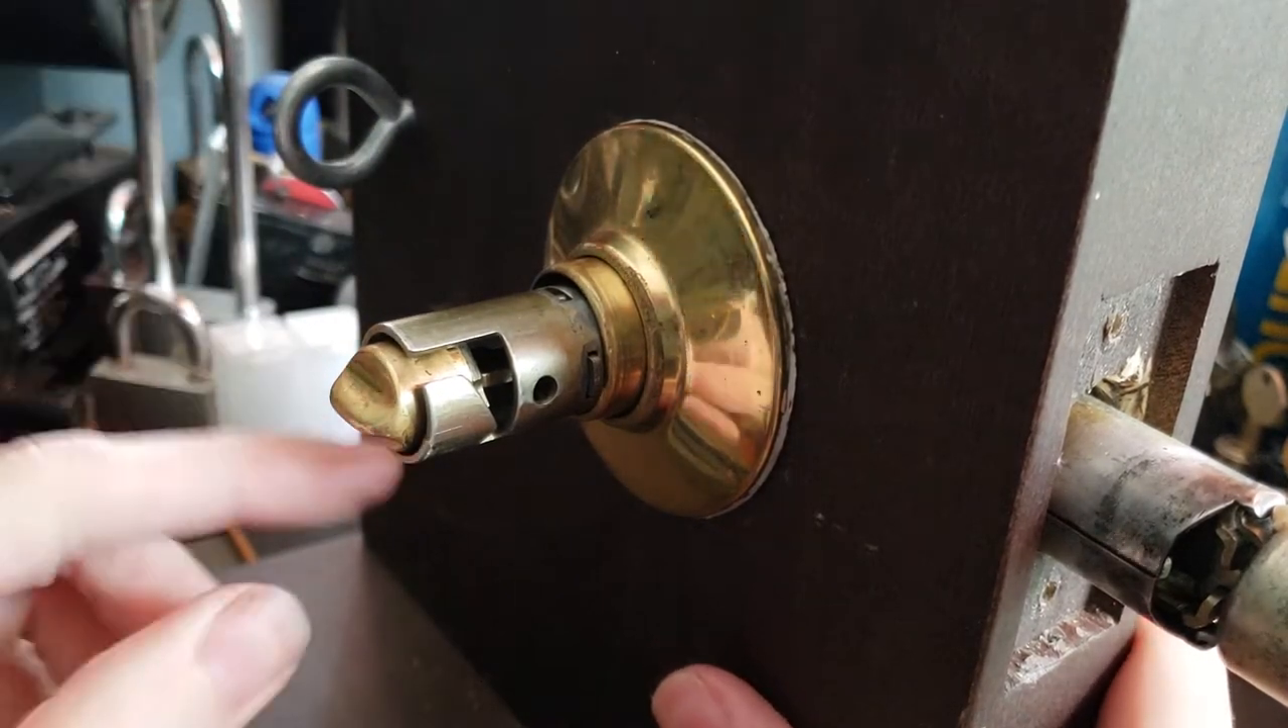So there we have the inside knob taken off.